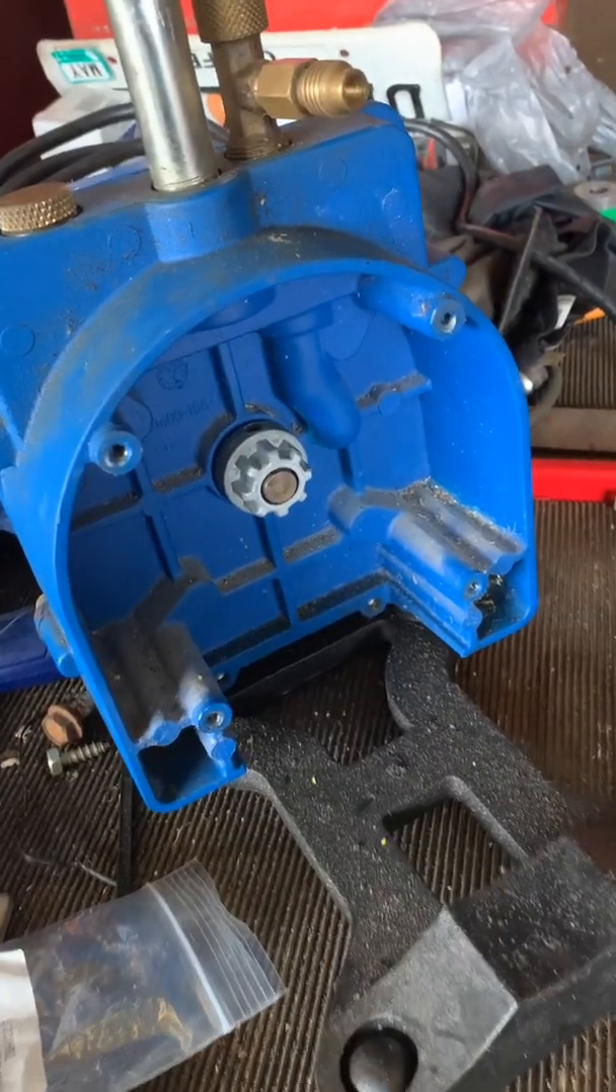Here's the pump after we disconnected the motor.